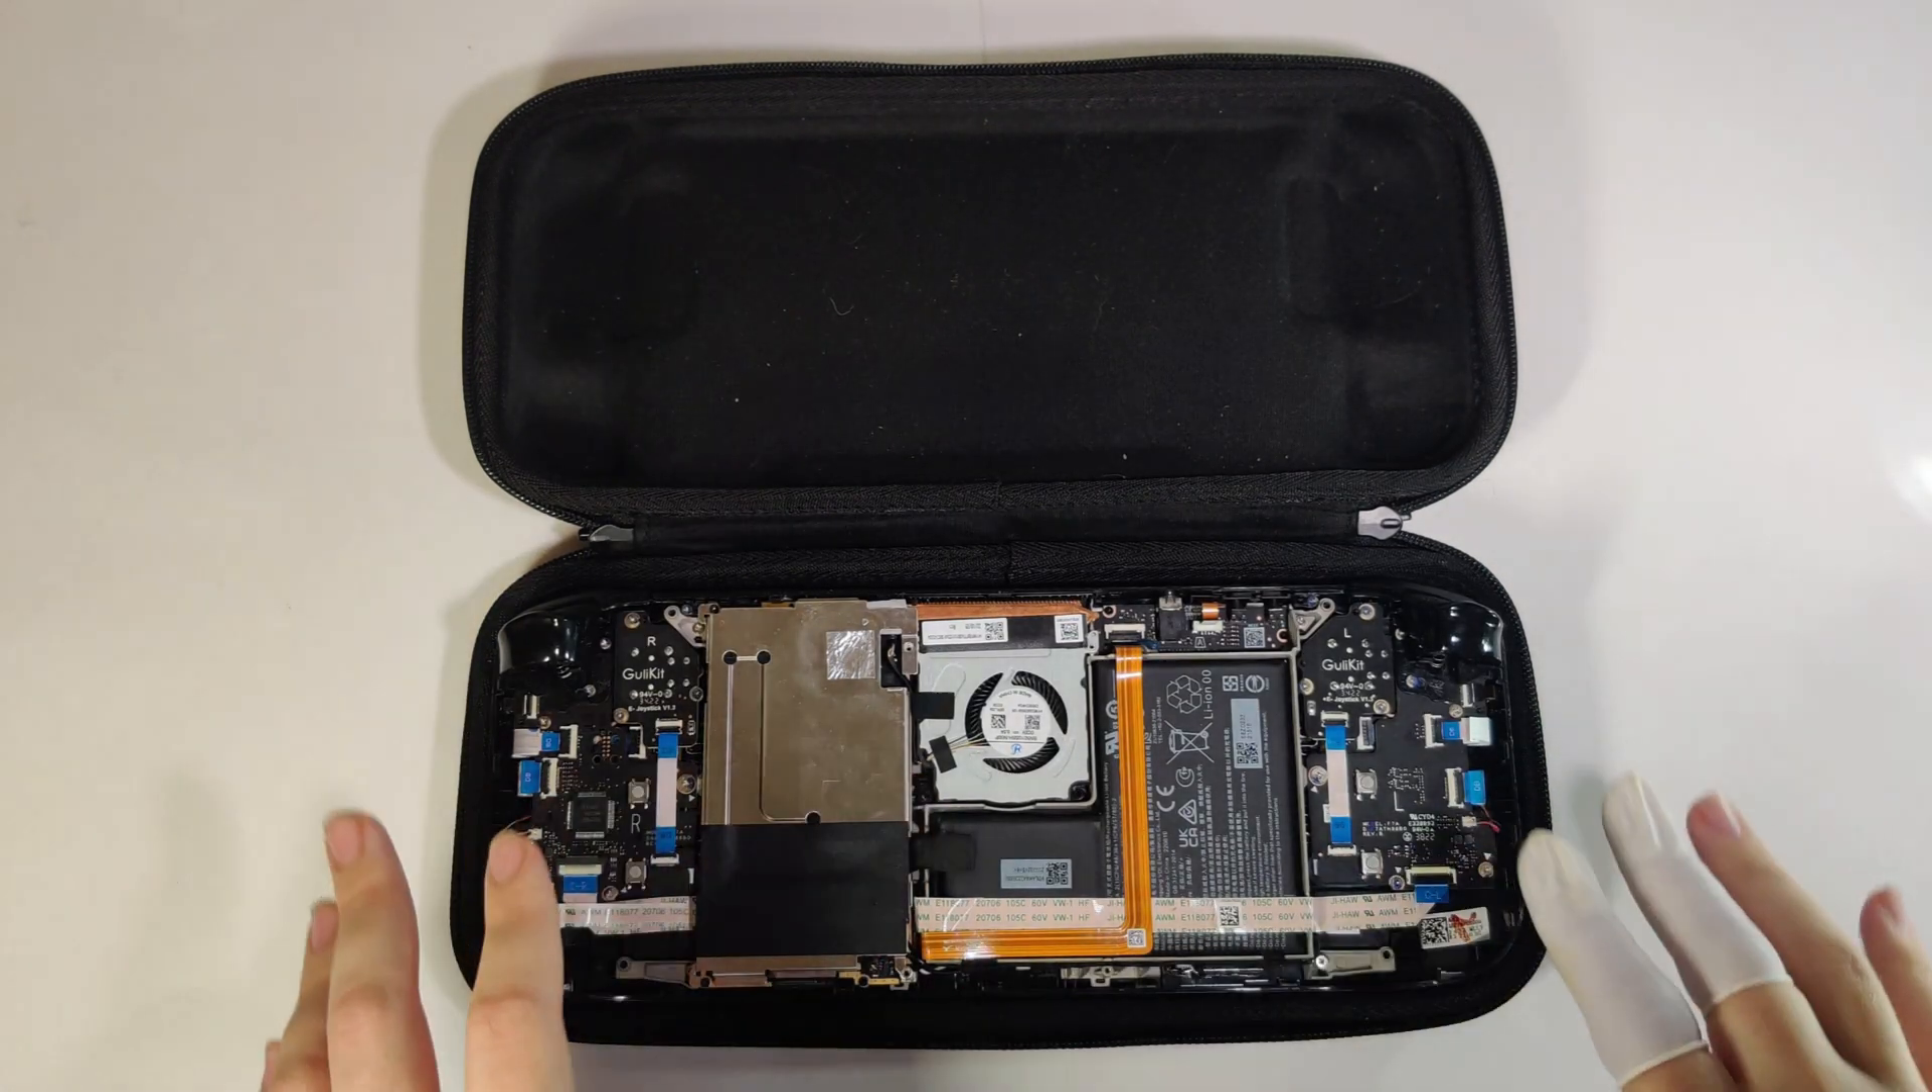Now that we have the backplate off, this is my Steam Deck.